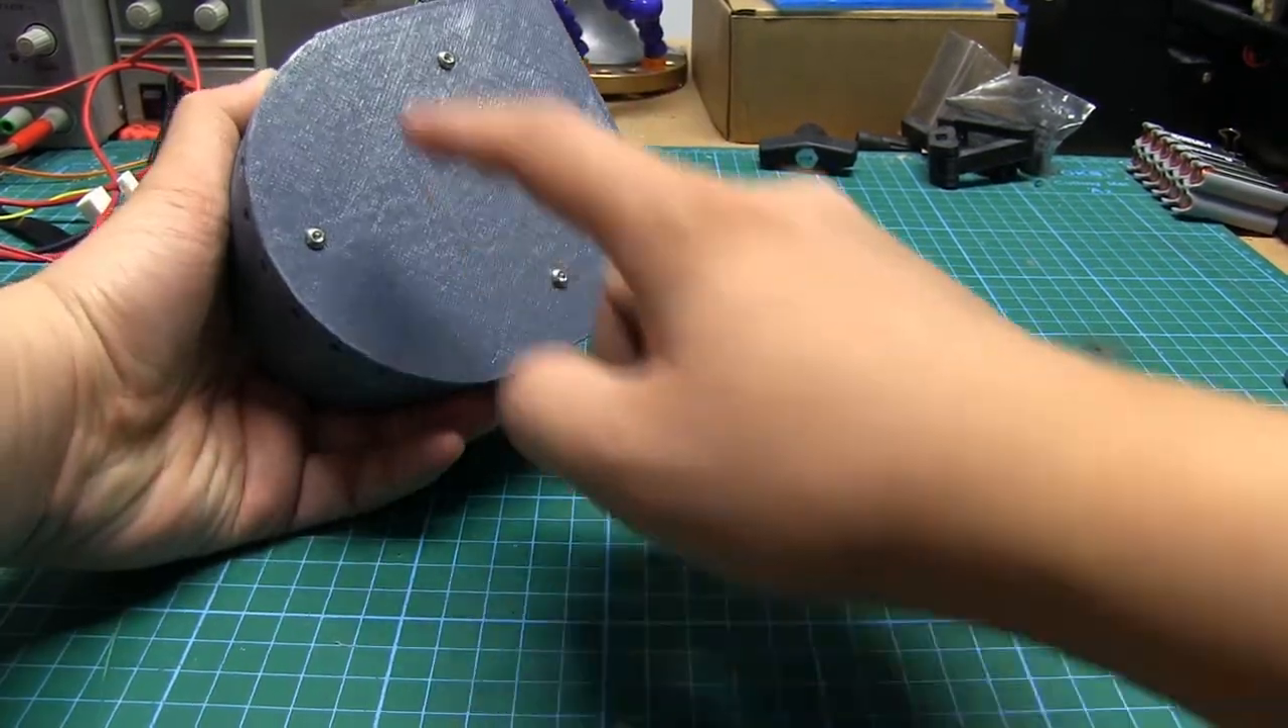The only thing that I'm missing, of course, is rubber feet.